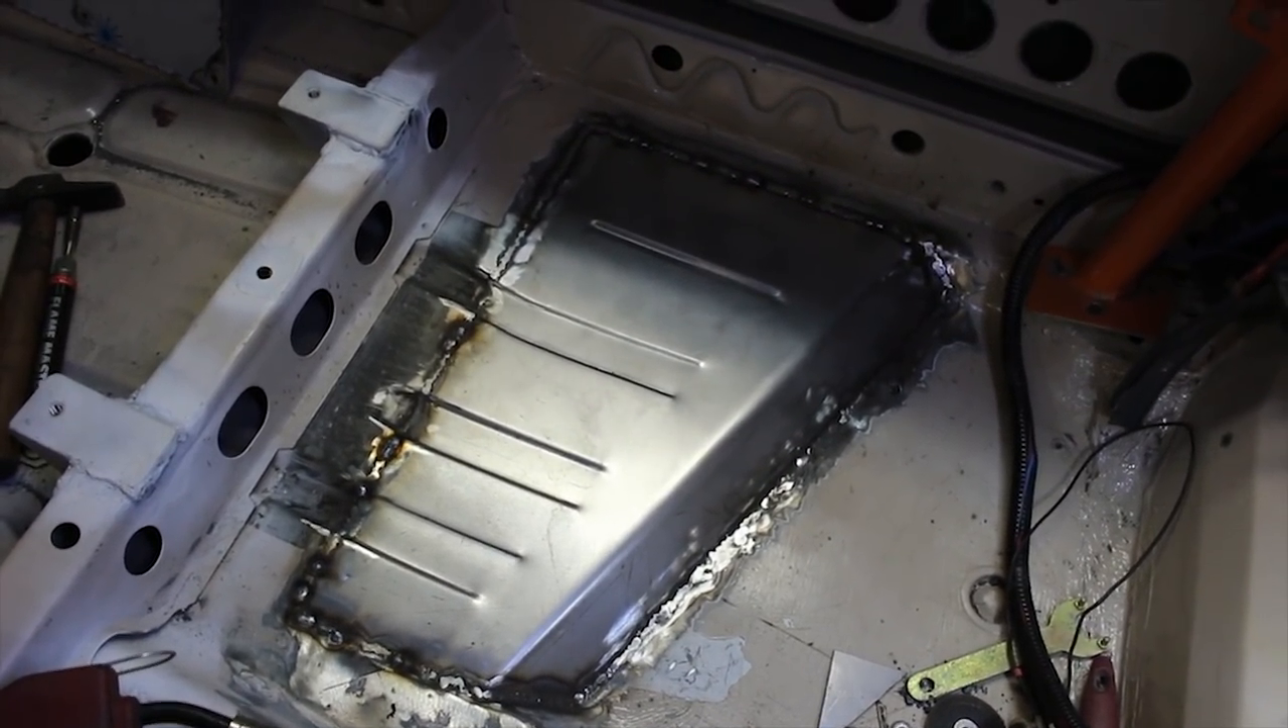So that's the floor panel all welded in.